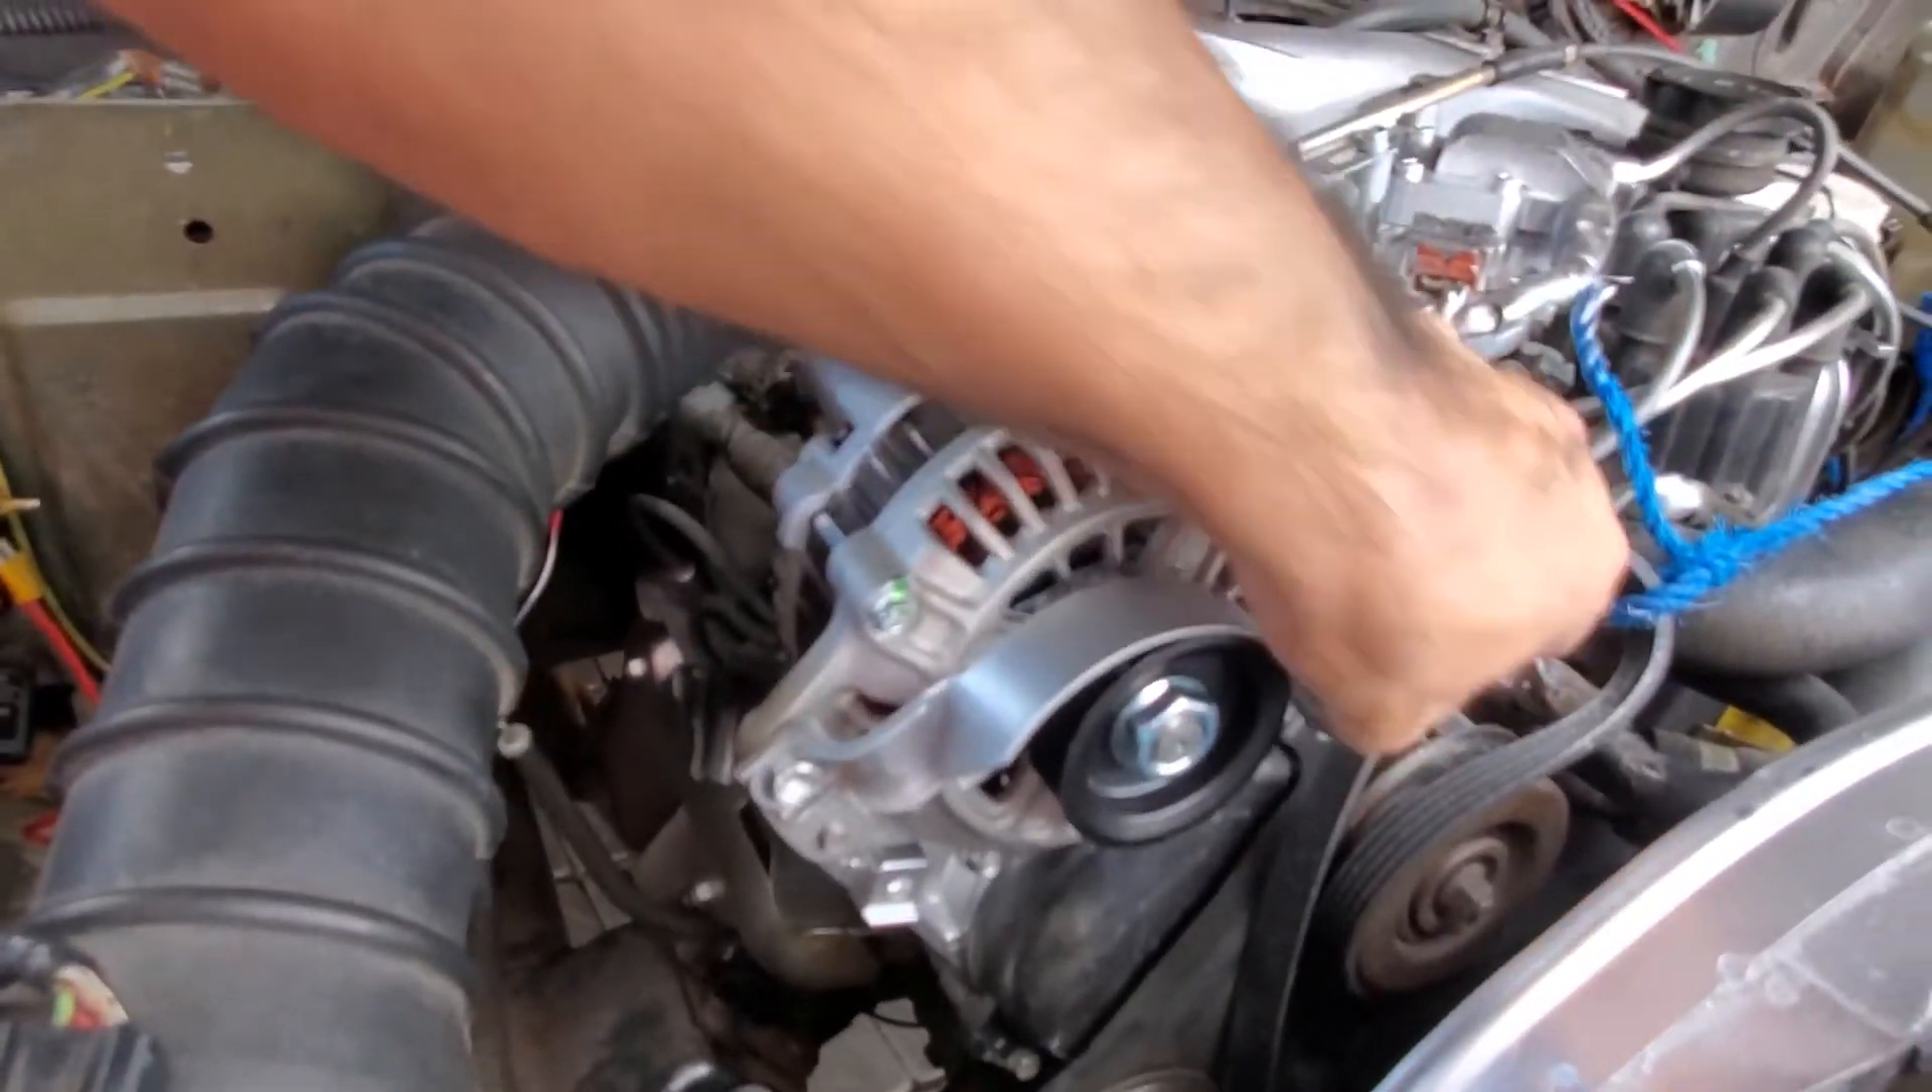Ok pueden ver ya está colocado el nuevo alternador.